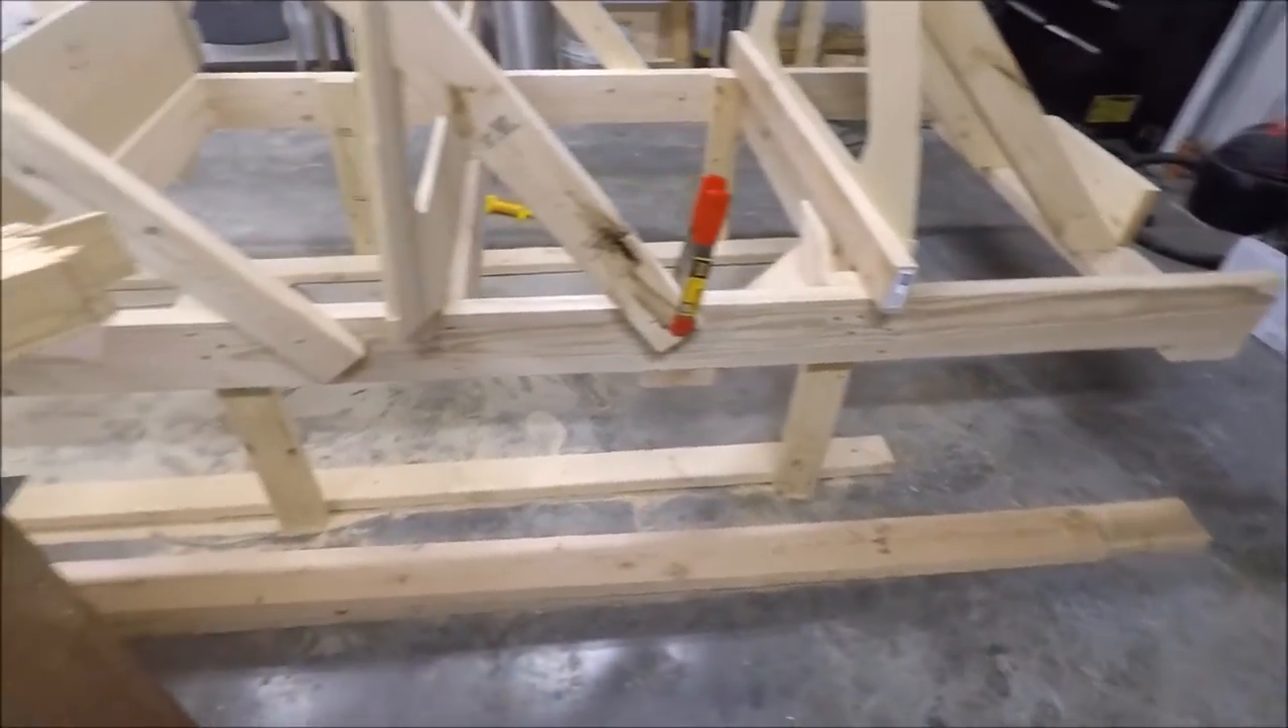First of all, we built this frame for the boat.